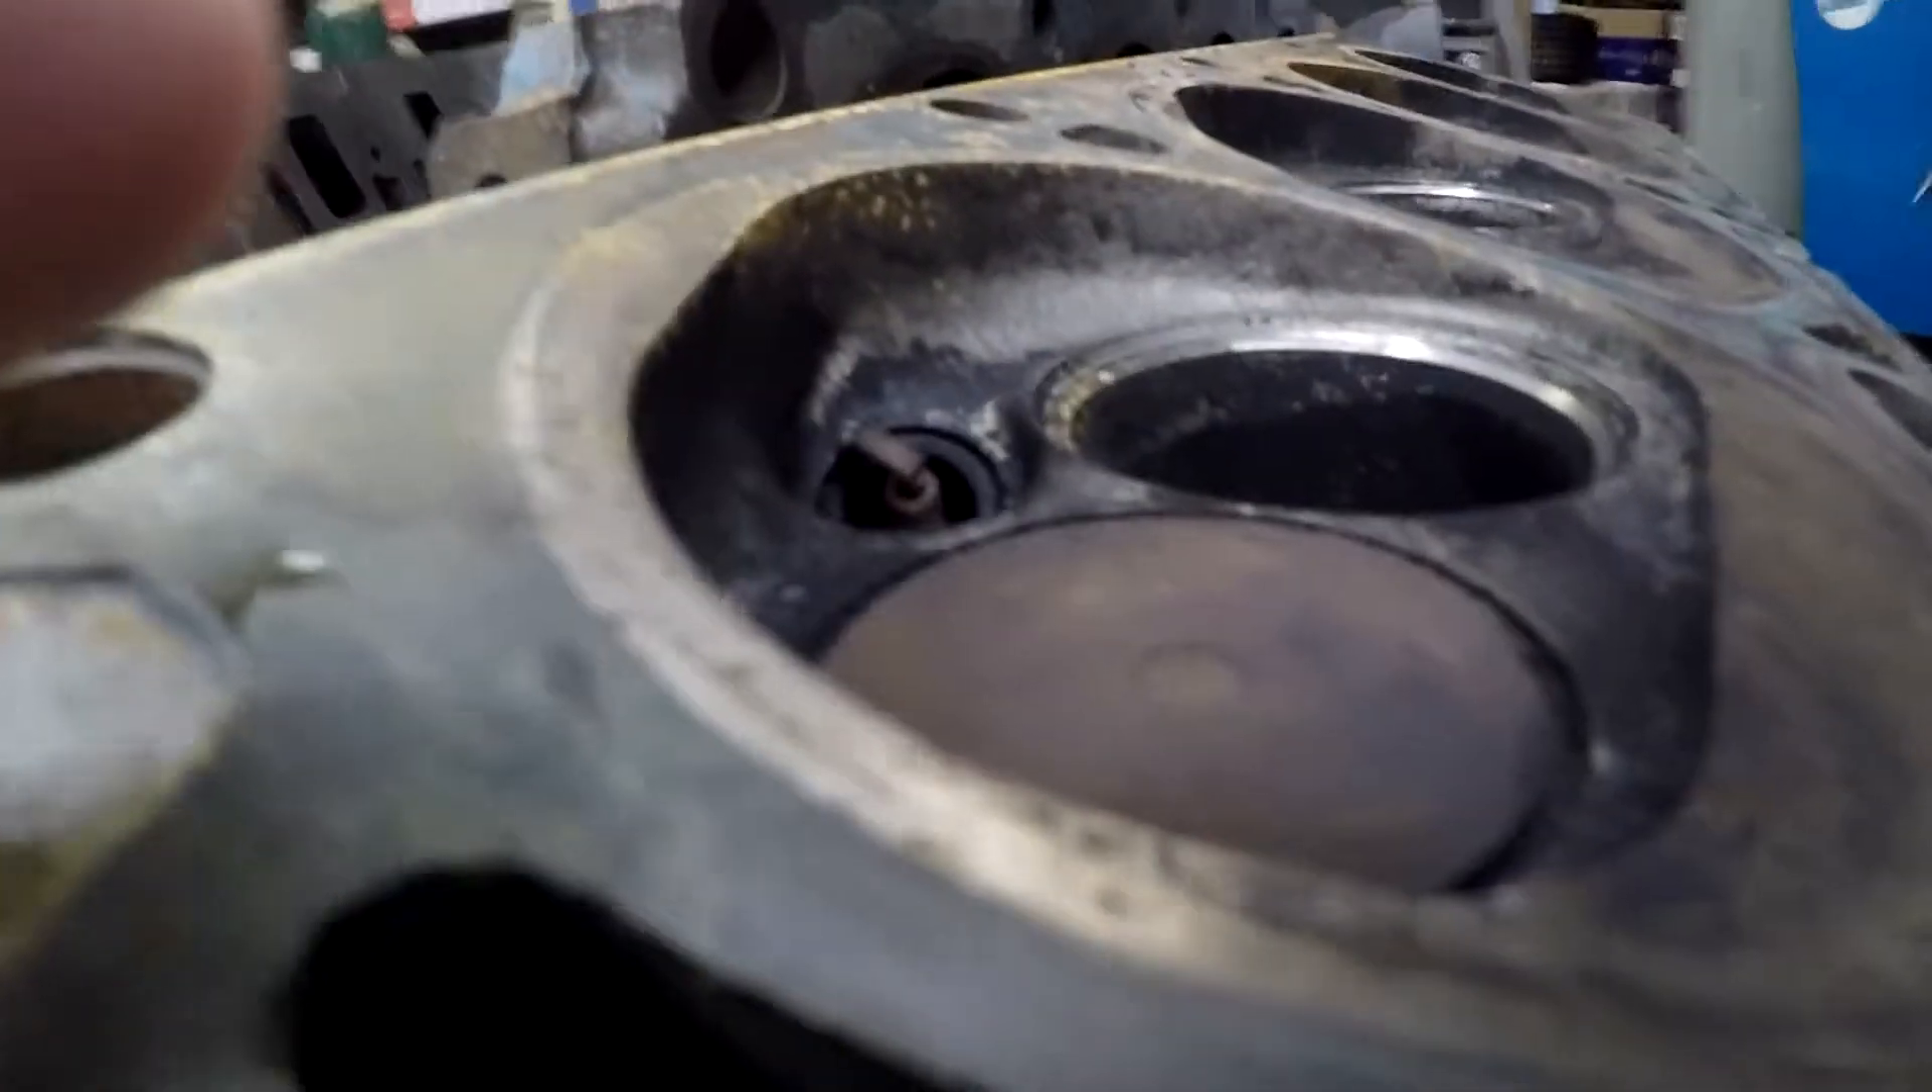We've slipped in one of the valves we haven't put them all in.